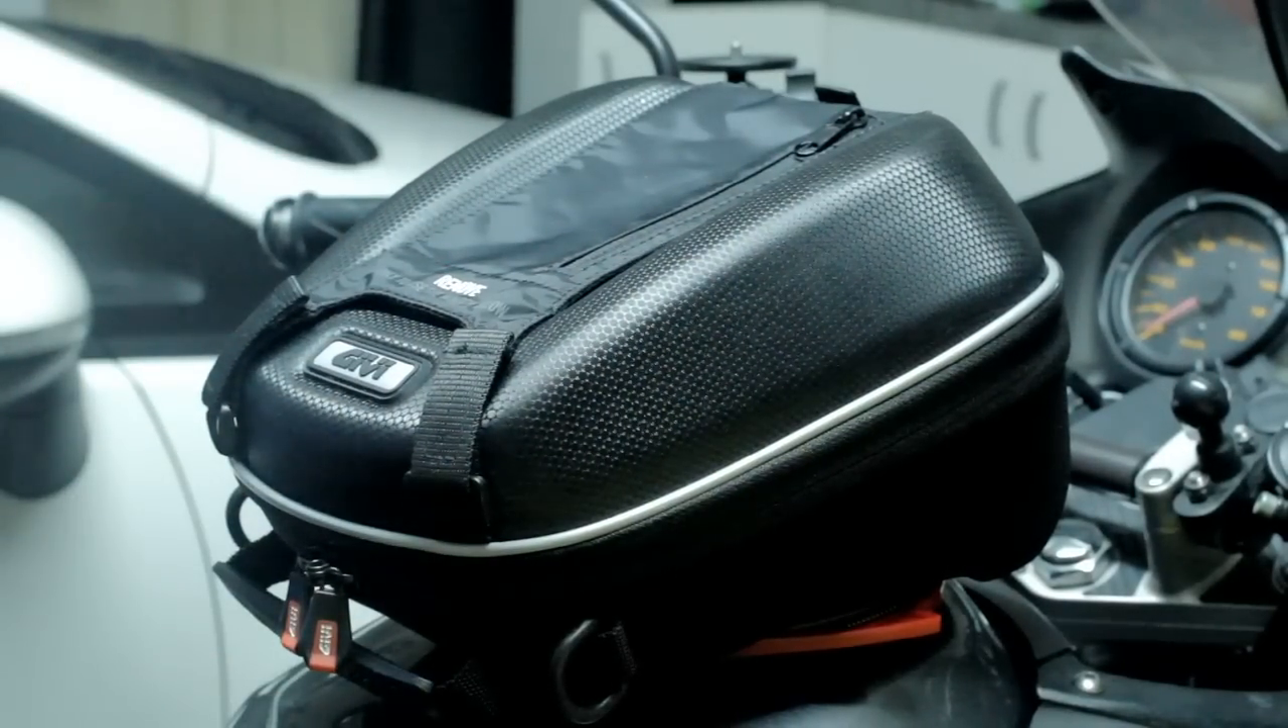And now I have a very pretty looking tank bag on my motorbike.